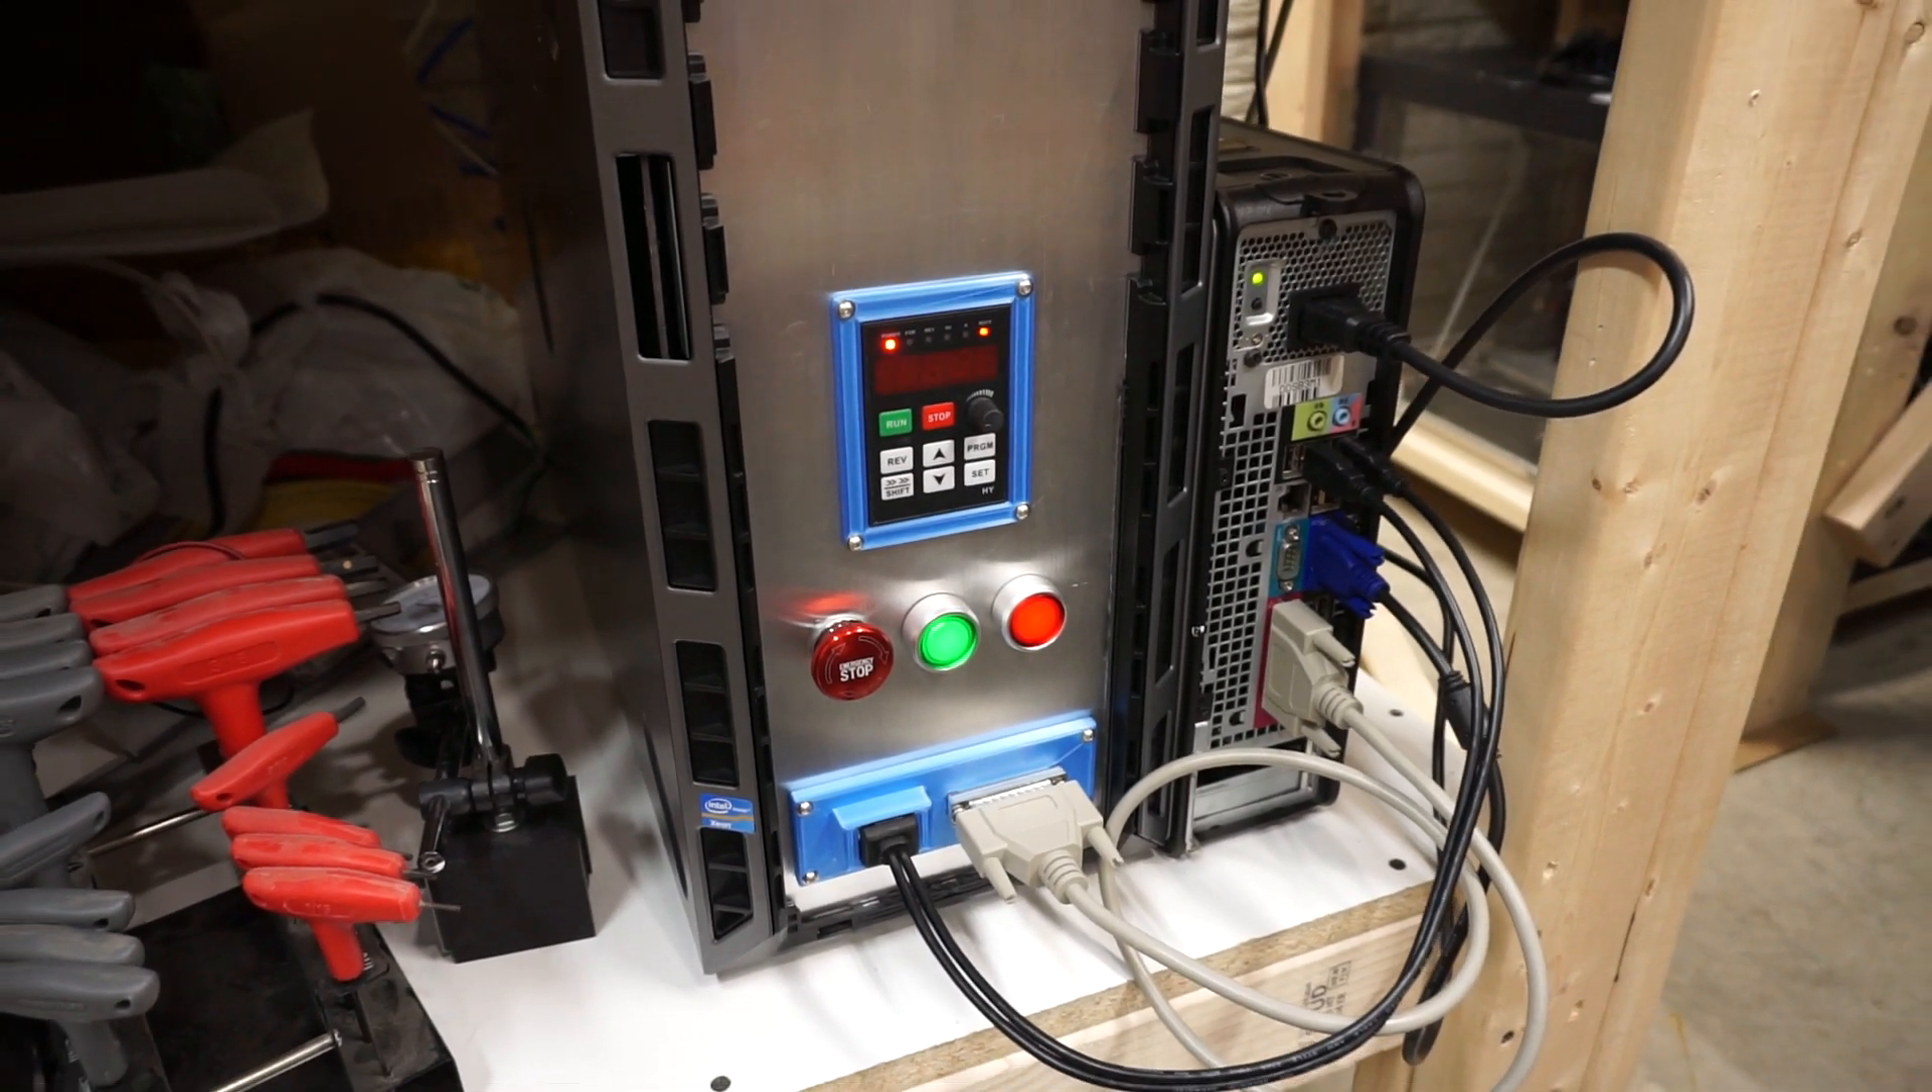So I got the pc mounted there uh off to the right.